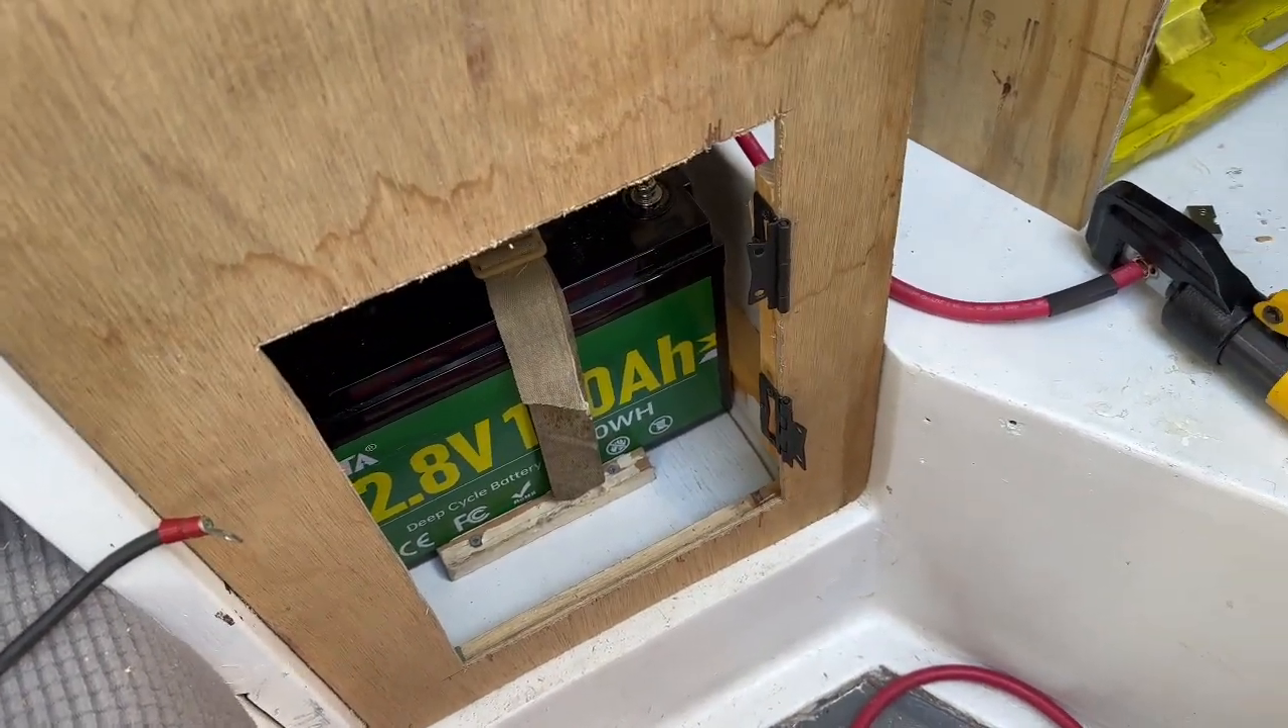I've now got the battery installed as well as strapped down.